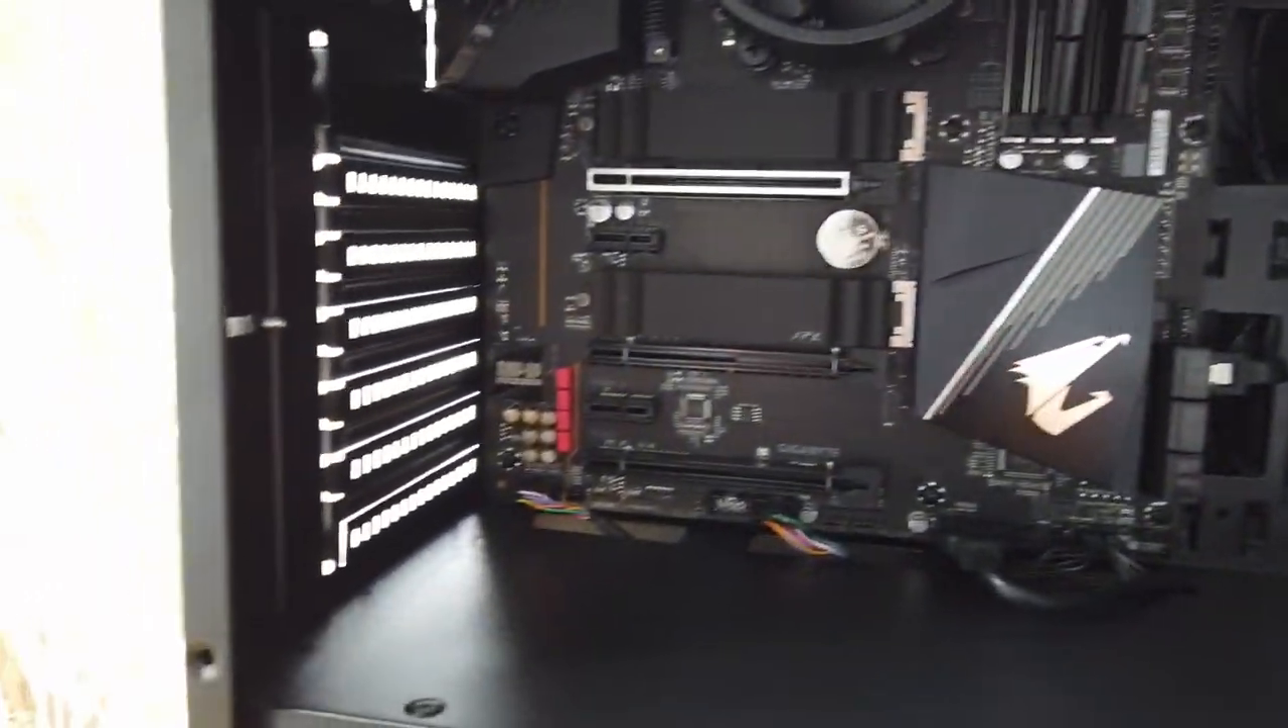Here we've got almost everything in as you guys can see no graphics card yet.